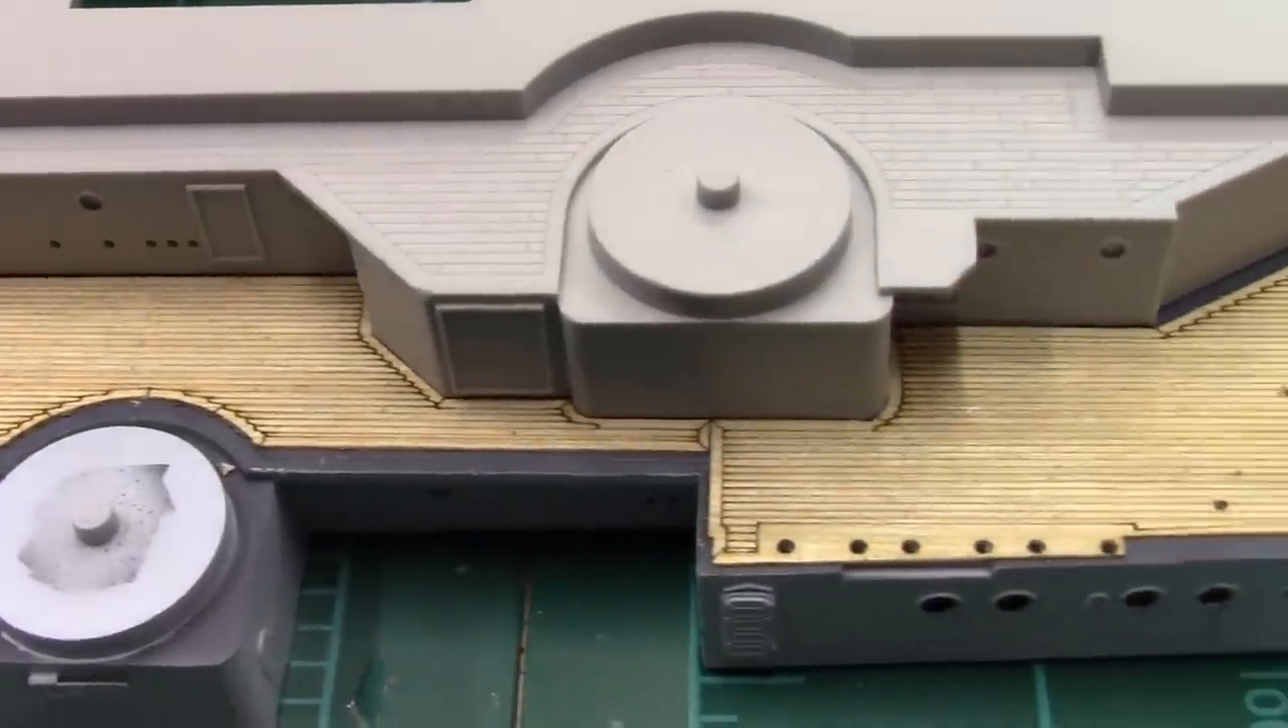You can see here the fit is nice along all of our edges just like we want there's very little excess sticking out anywhere the seams look good uh and it fits nicely both sides of course.